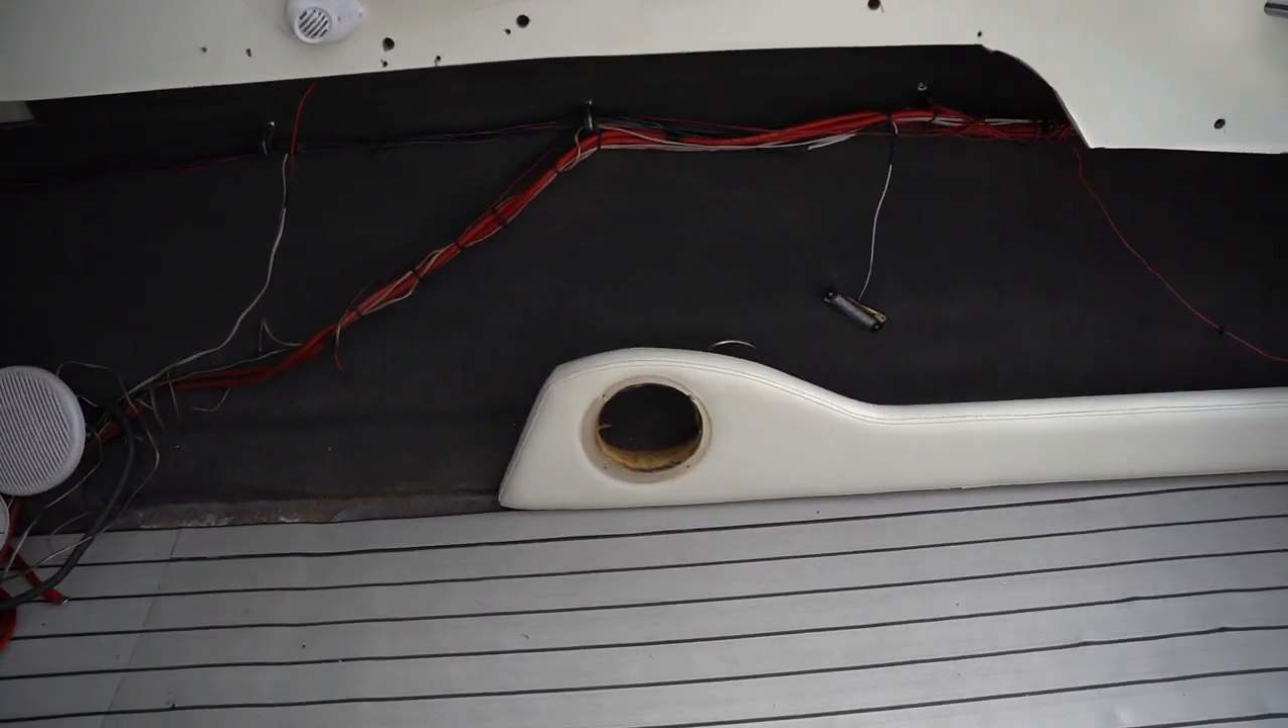All right, so before finishing off the rest of the trim, I wanted to put this side bolster on and it looks great actually.